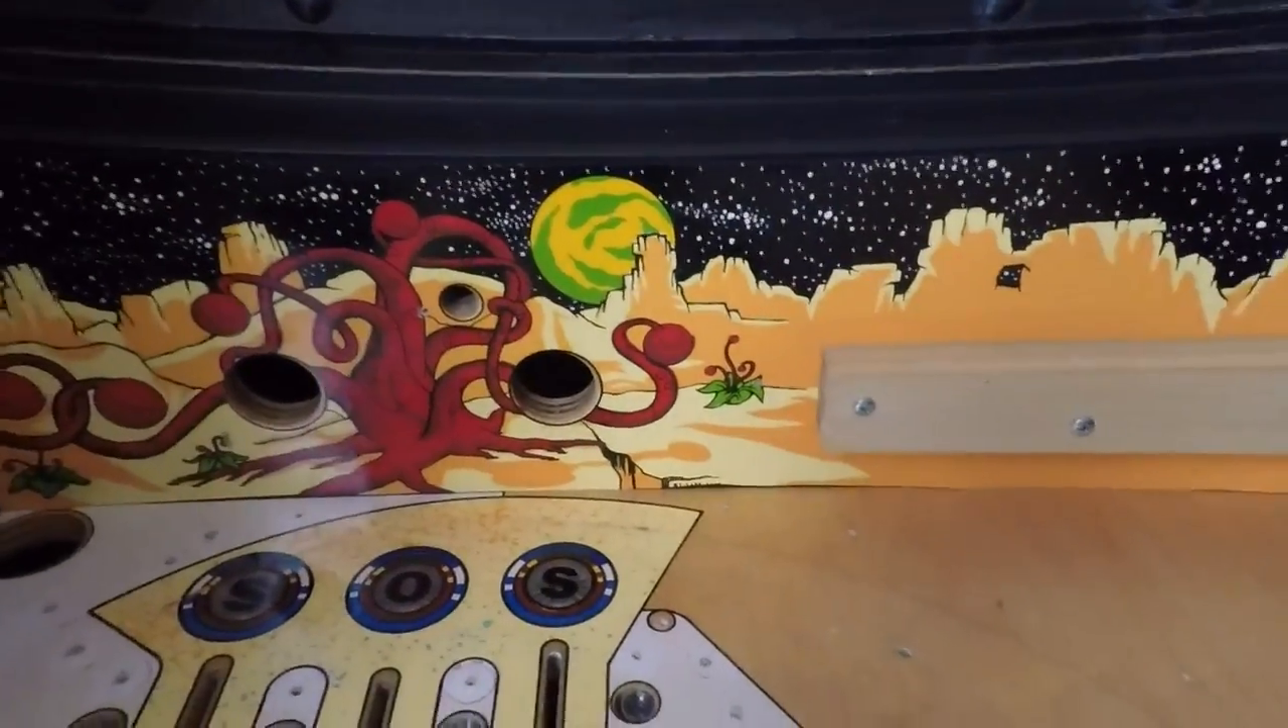And then I've also refitted the backboard.